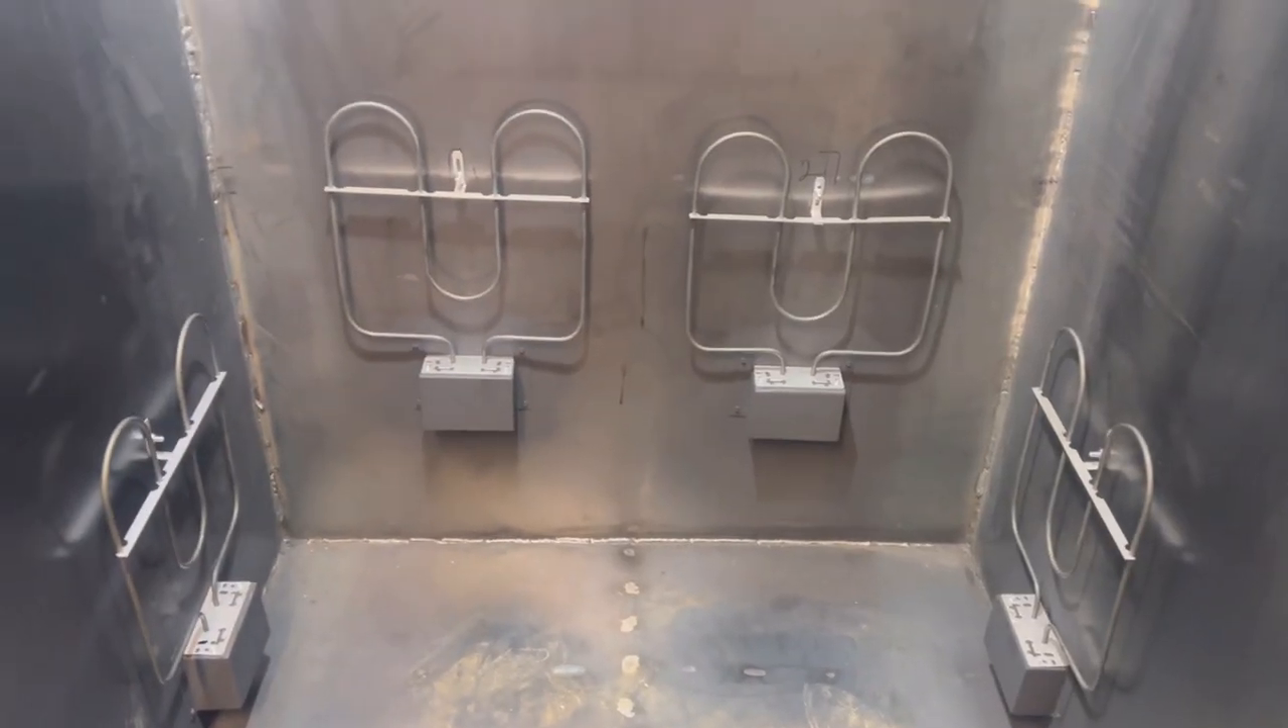Okay guys so we've got the heat elements all uh mounted and wired in.